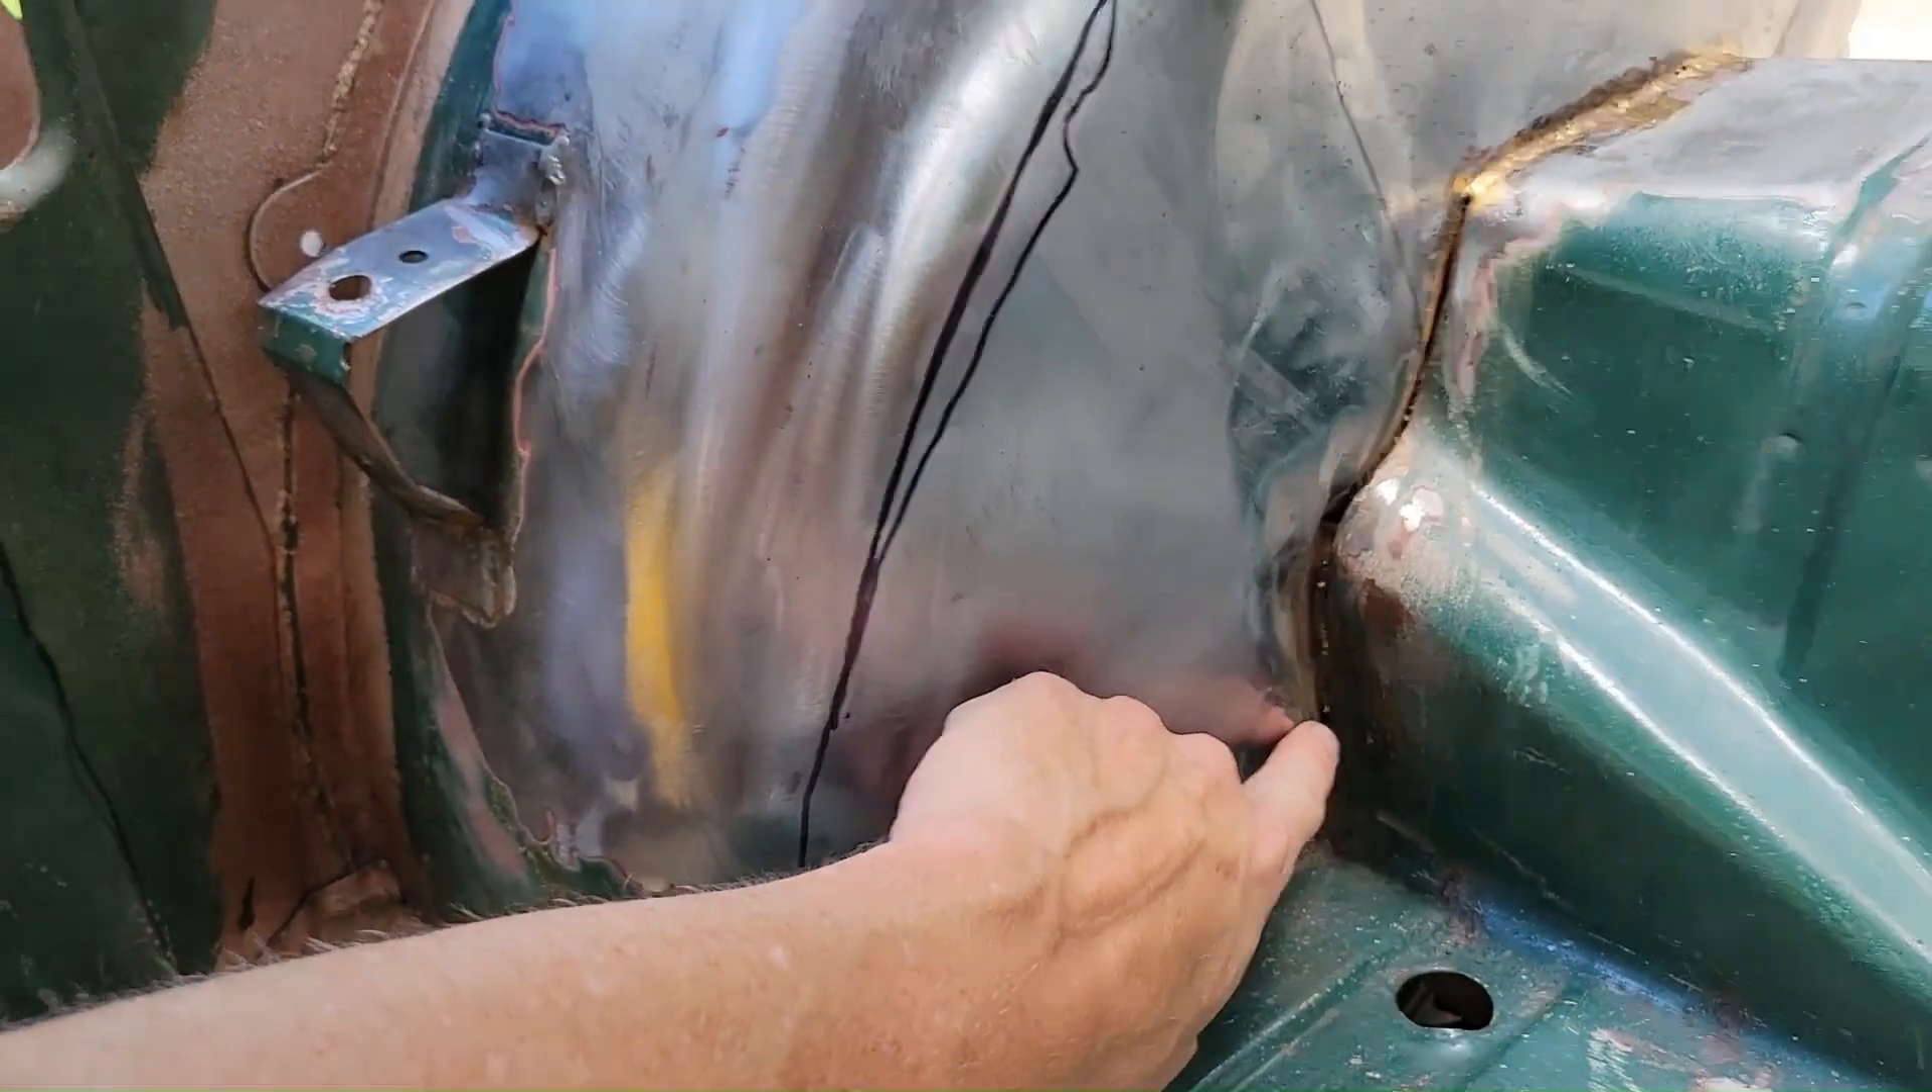And again, there's a gap that allowed a little bit of rust.